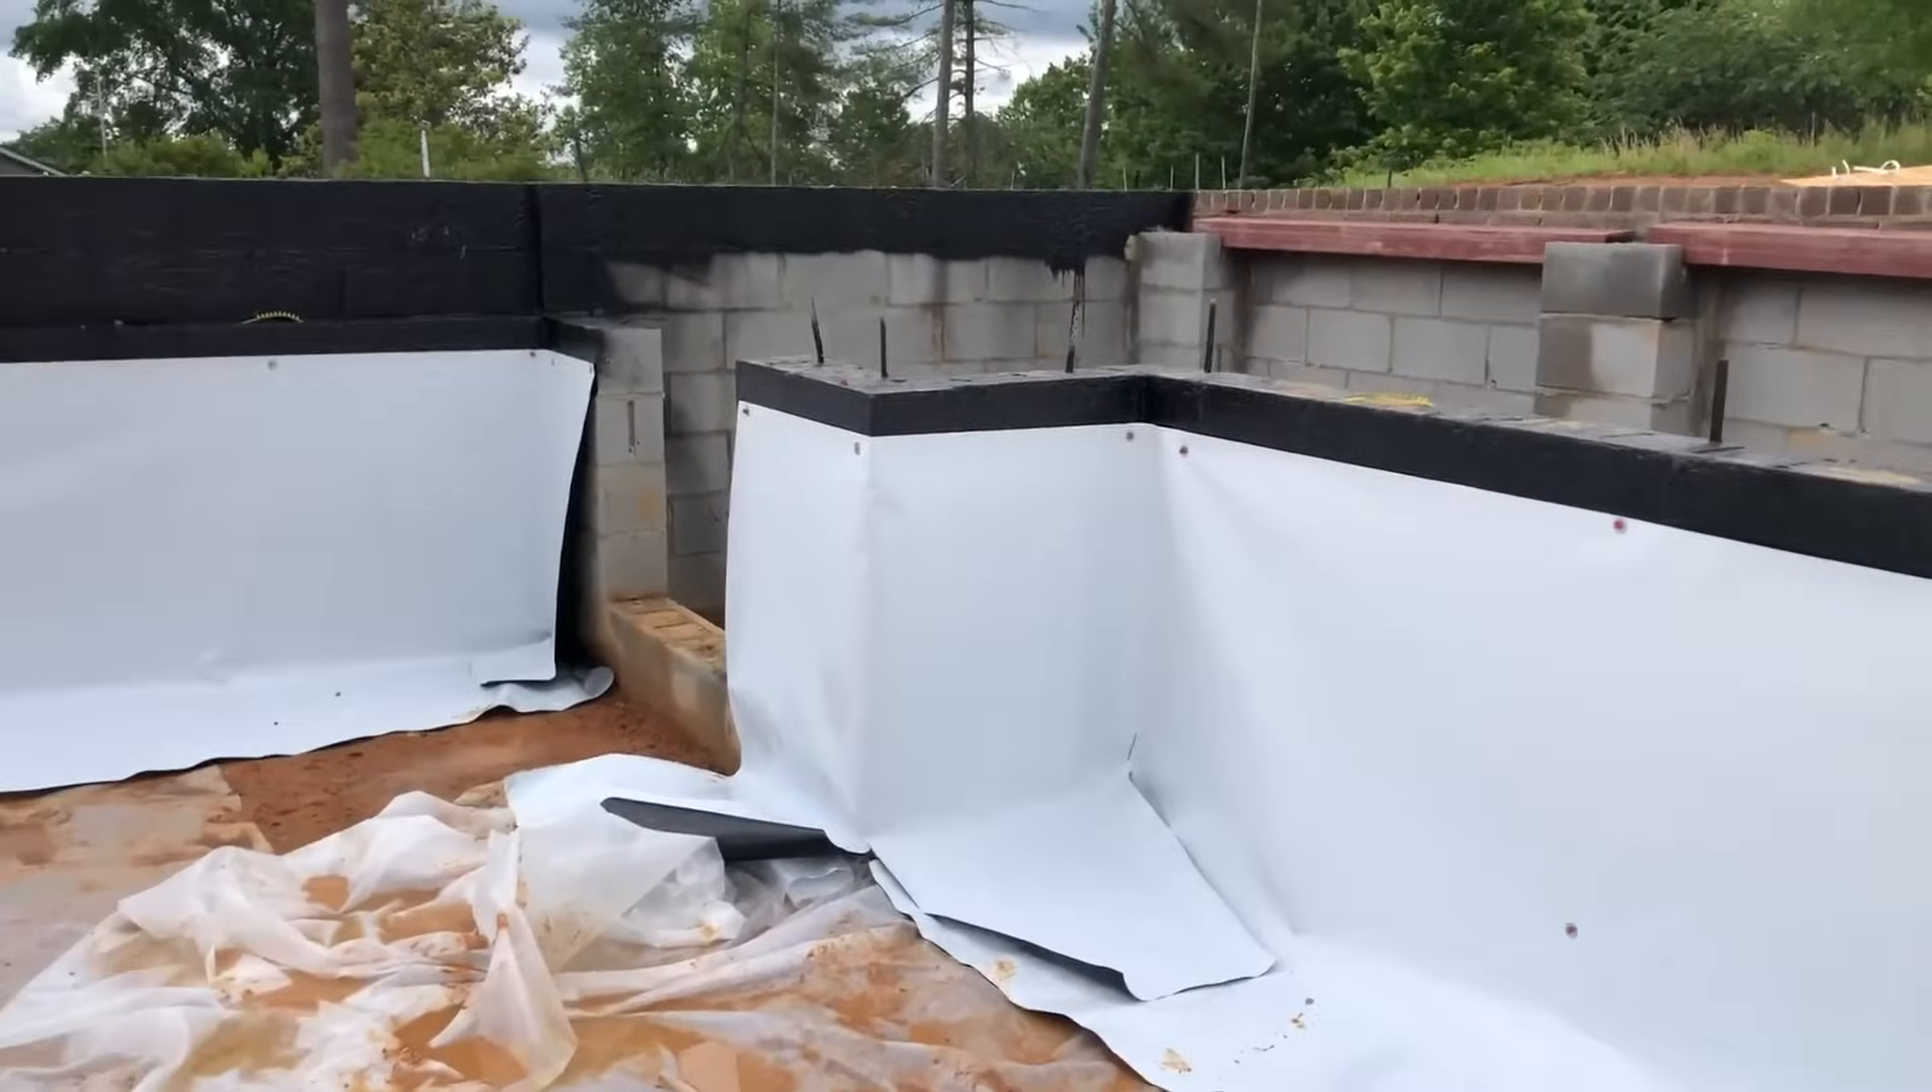And then on other parts of the wall, they have only installed the vapor barrier.